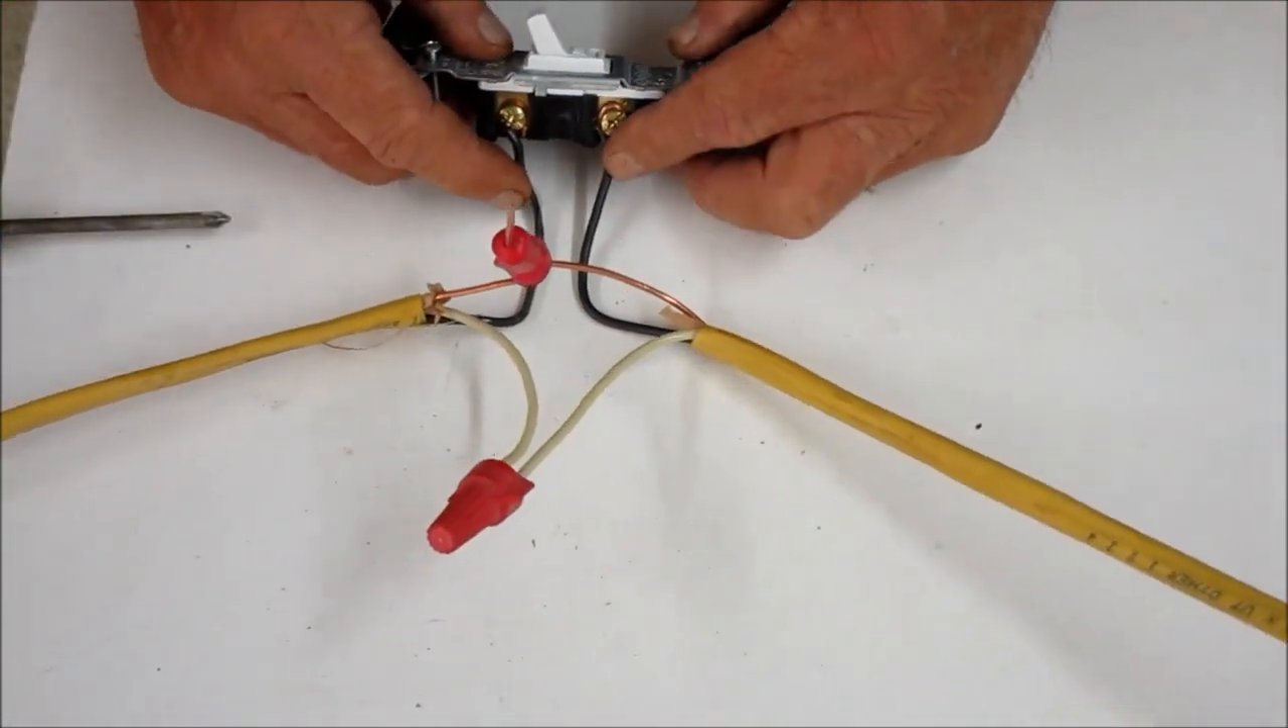All right, so now we got the ground wire tied together.